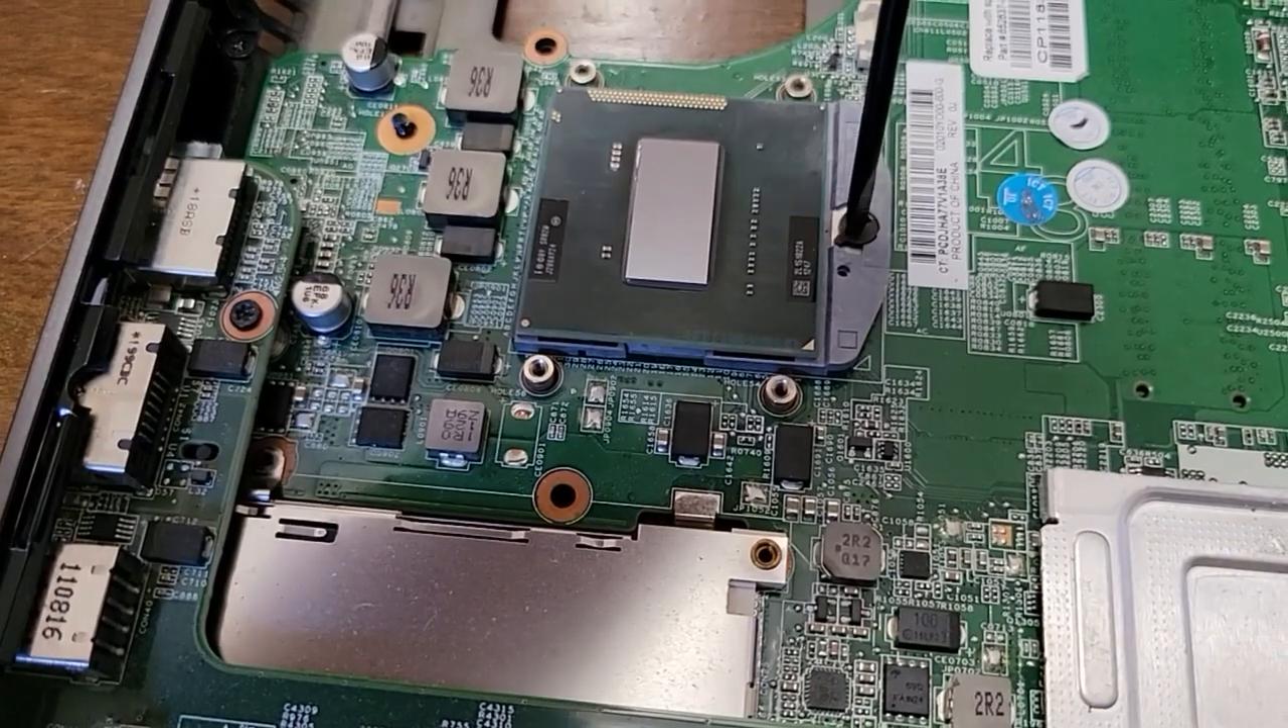So I got the new CPU in there all I gotta do is turn this screw and it's going to tighten everything up.